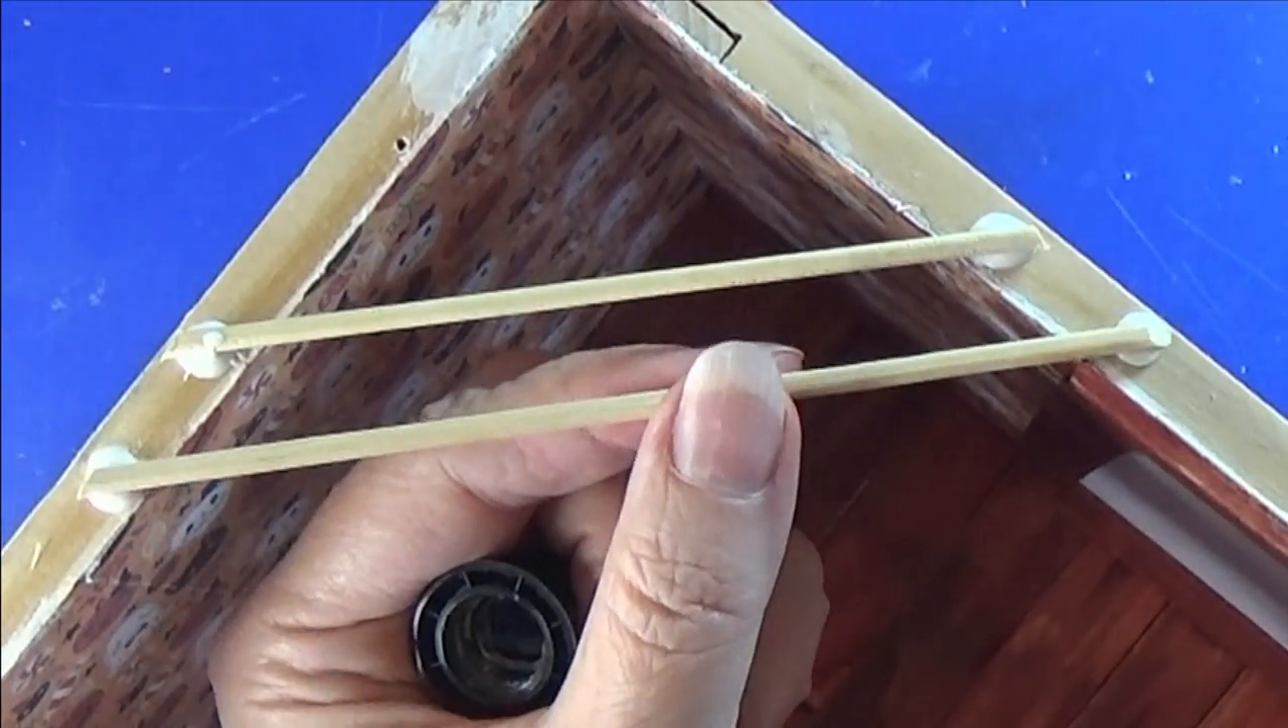Then I glued on two wood beams here in the corner of the room at the top of it and these are for hanging the ghosts later.